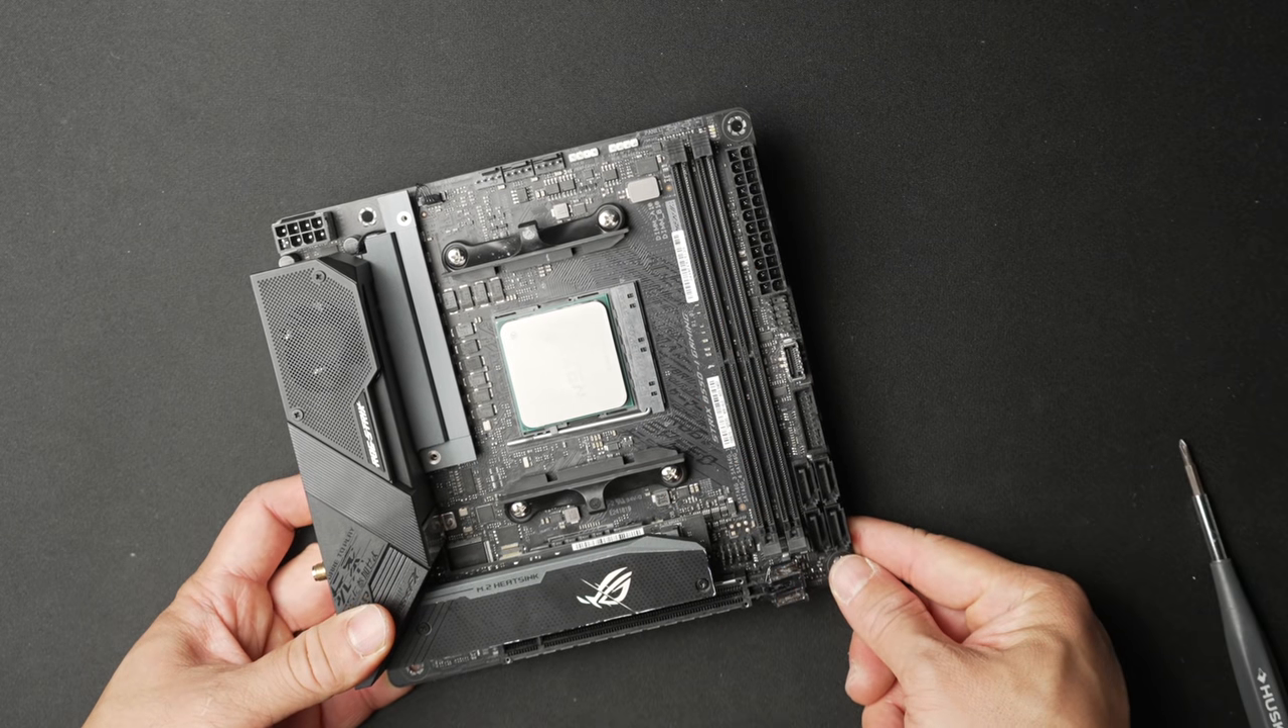We don't have to put the ram on just yet.